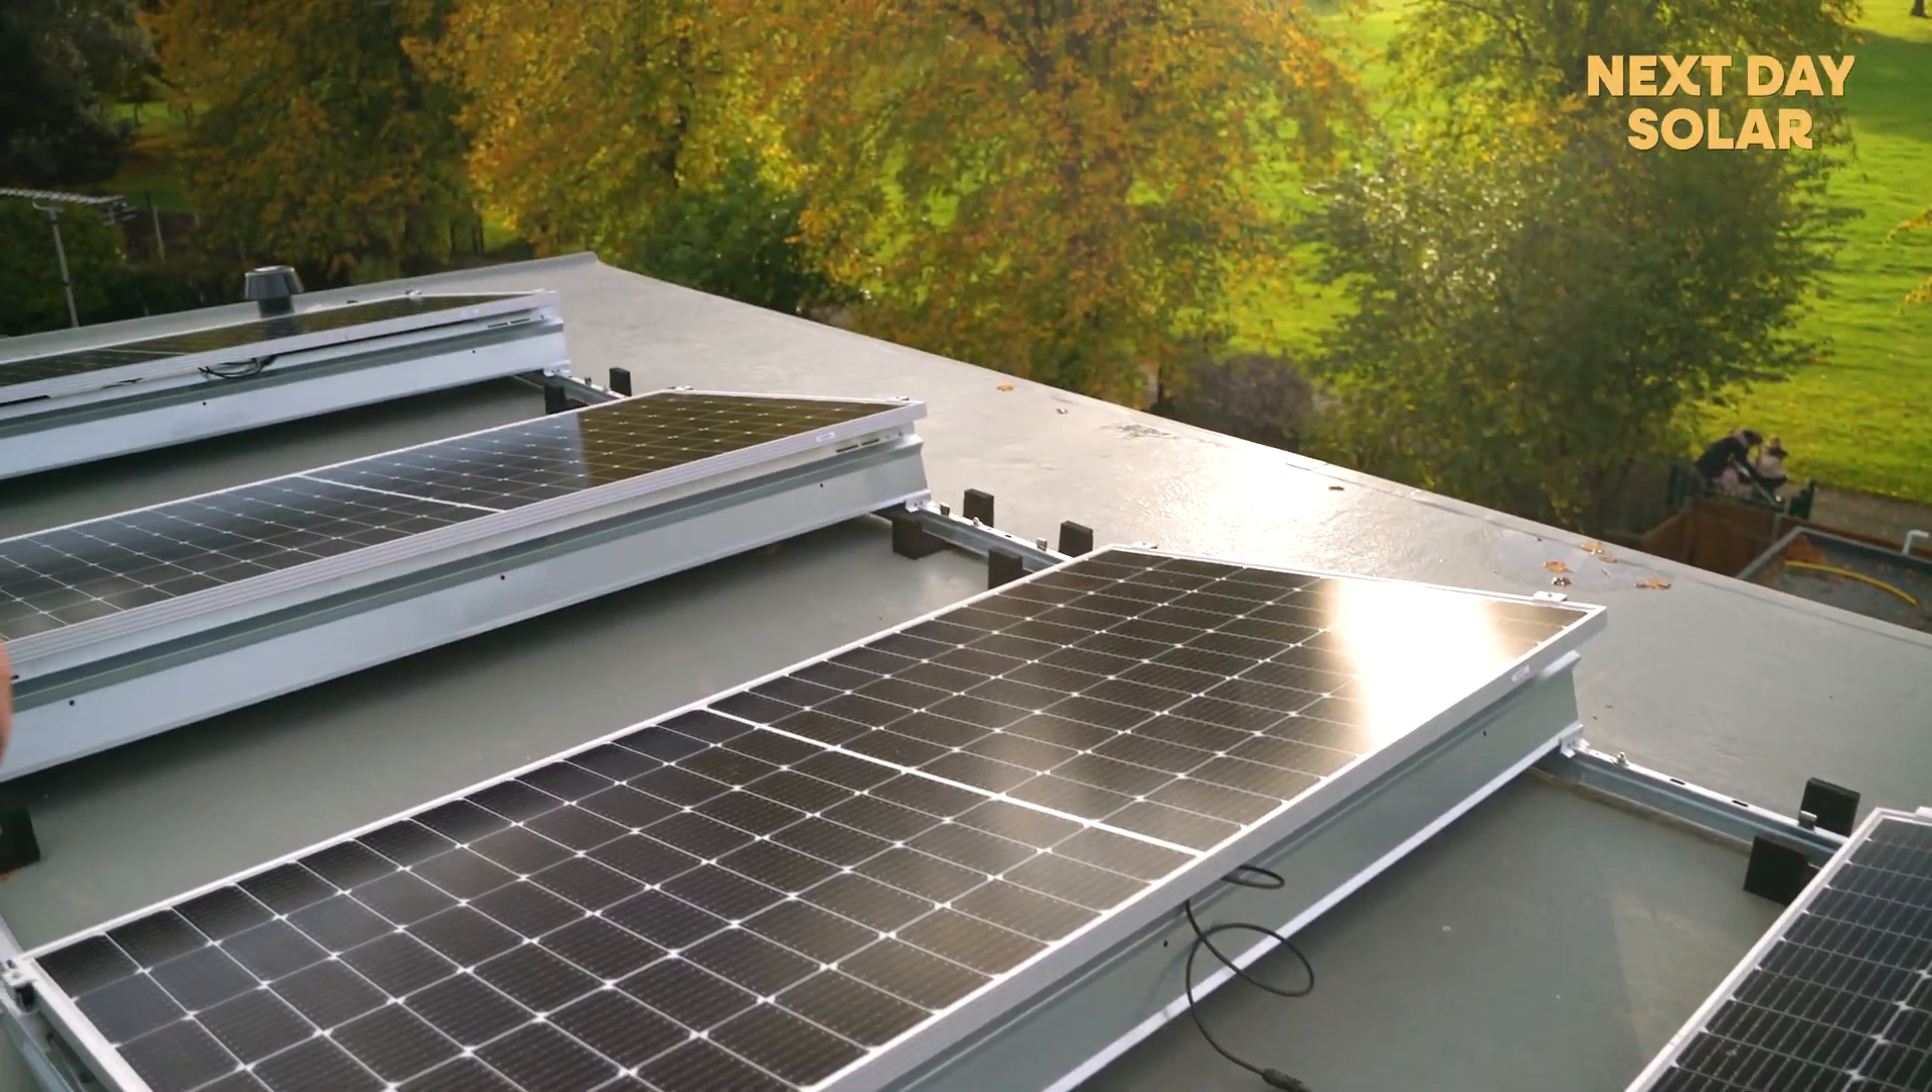The panels are already installed on the flat roof here, ballasted, everything is mounted.